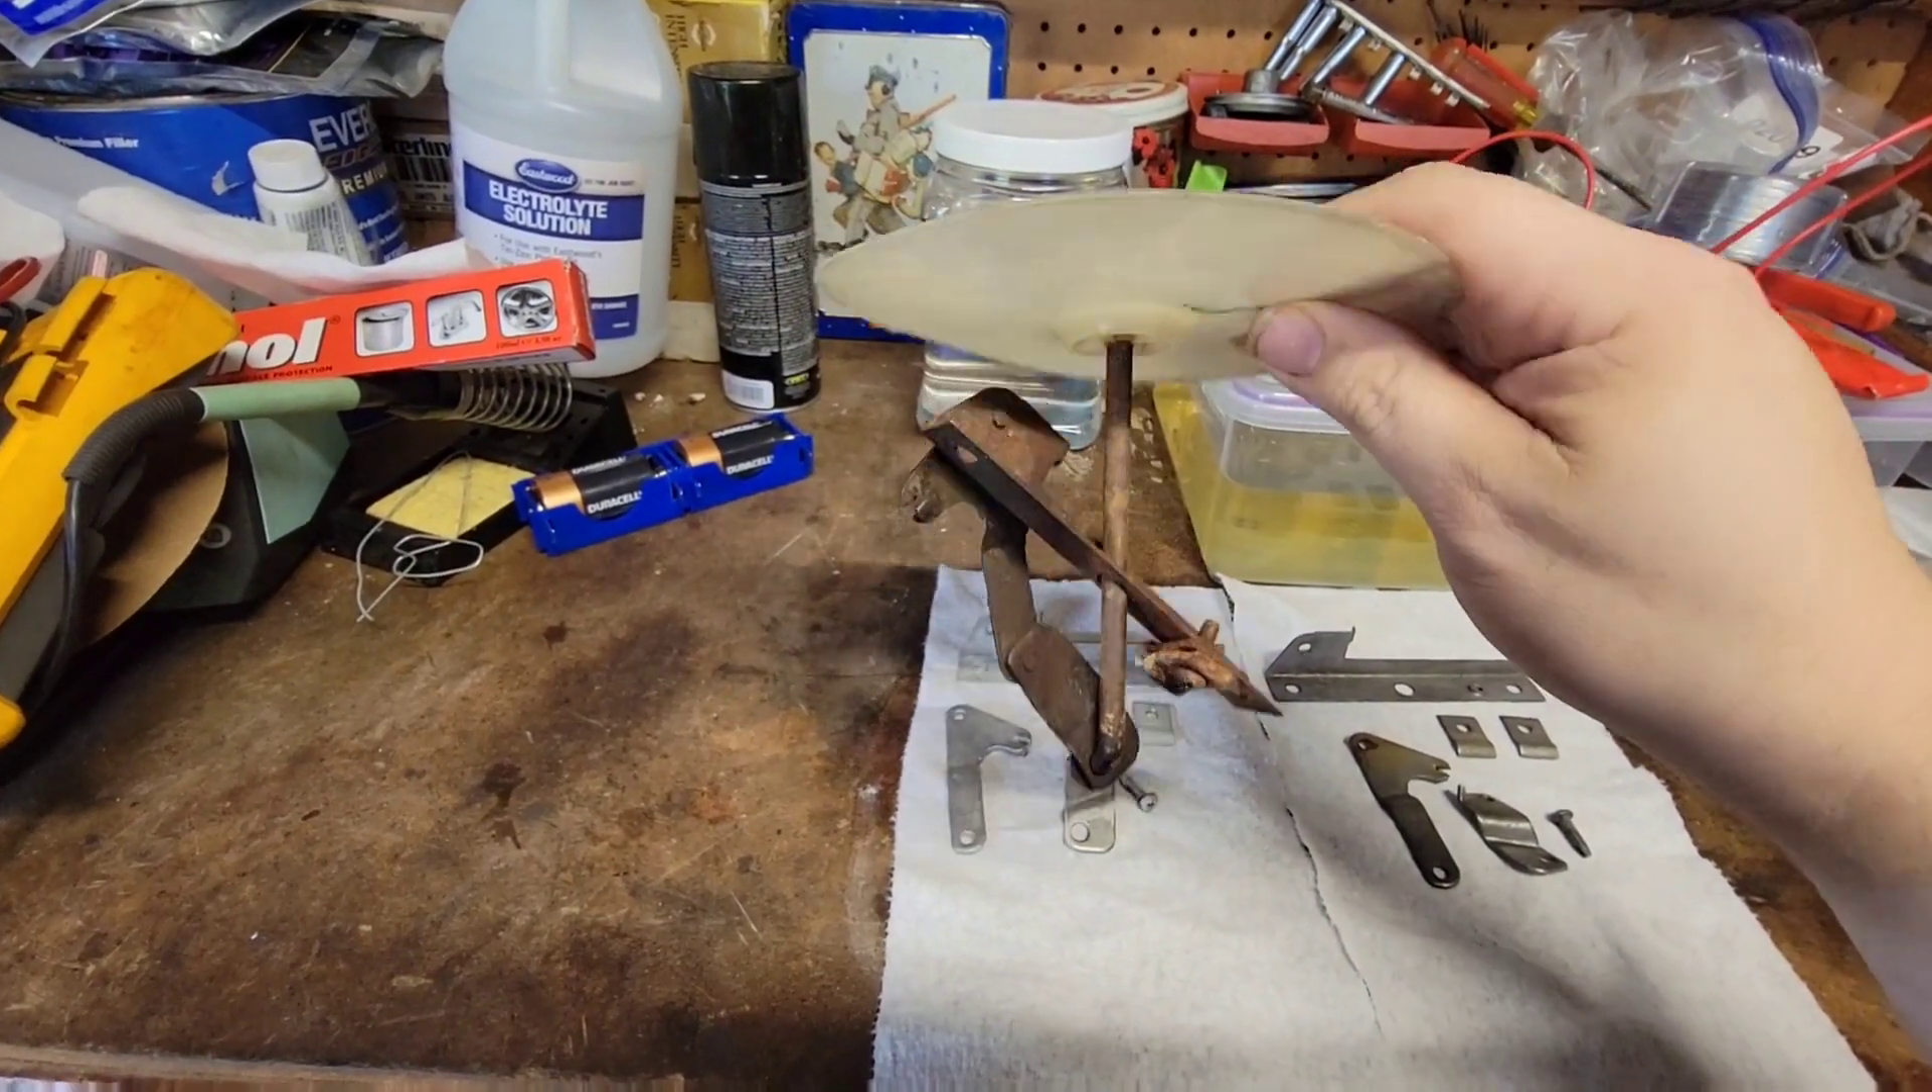This is the fully assembled, one of them, the fully assembled fresh air vent.